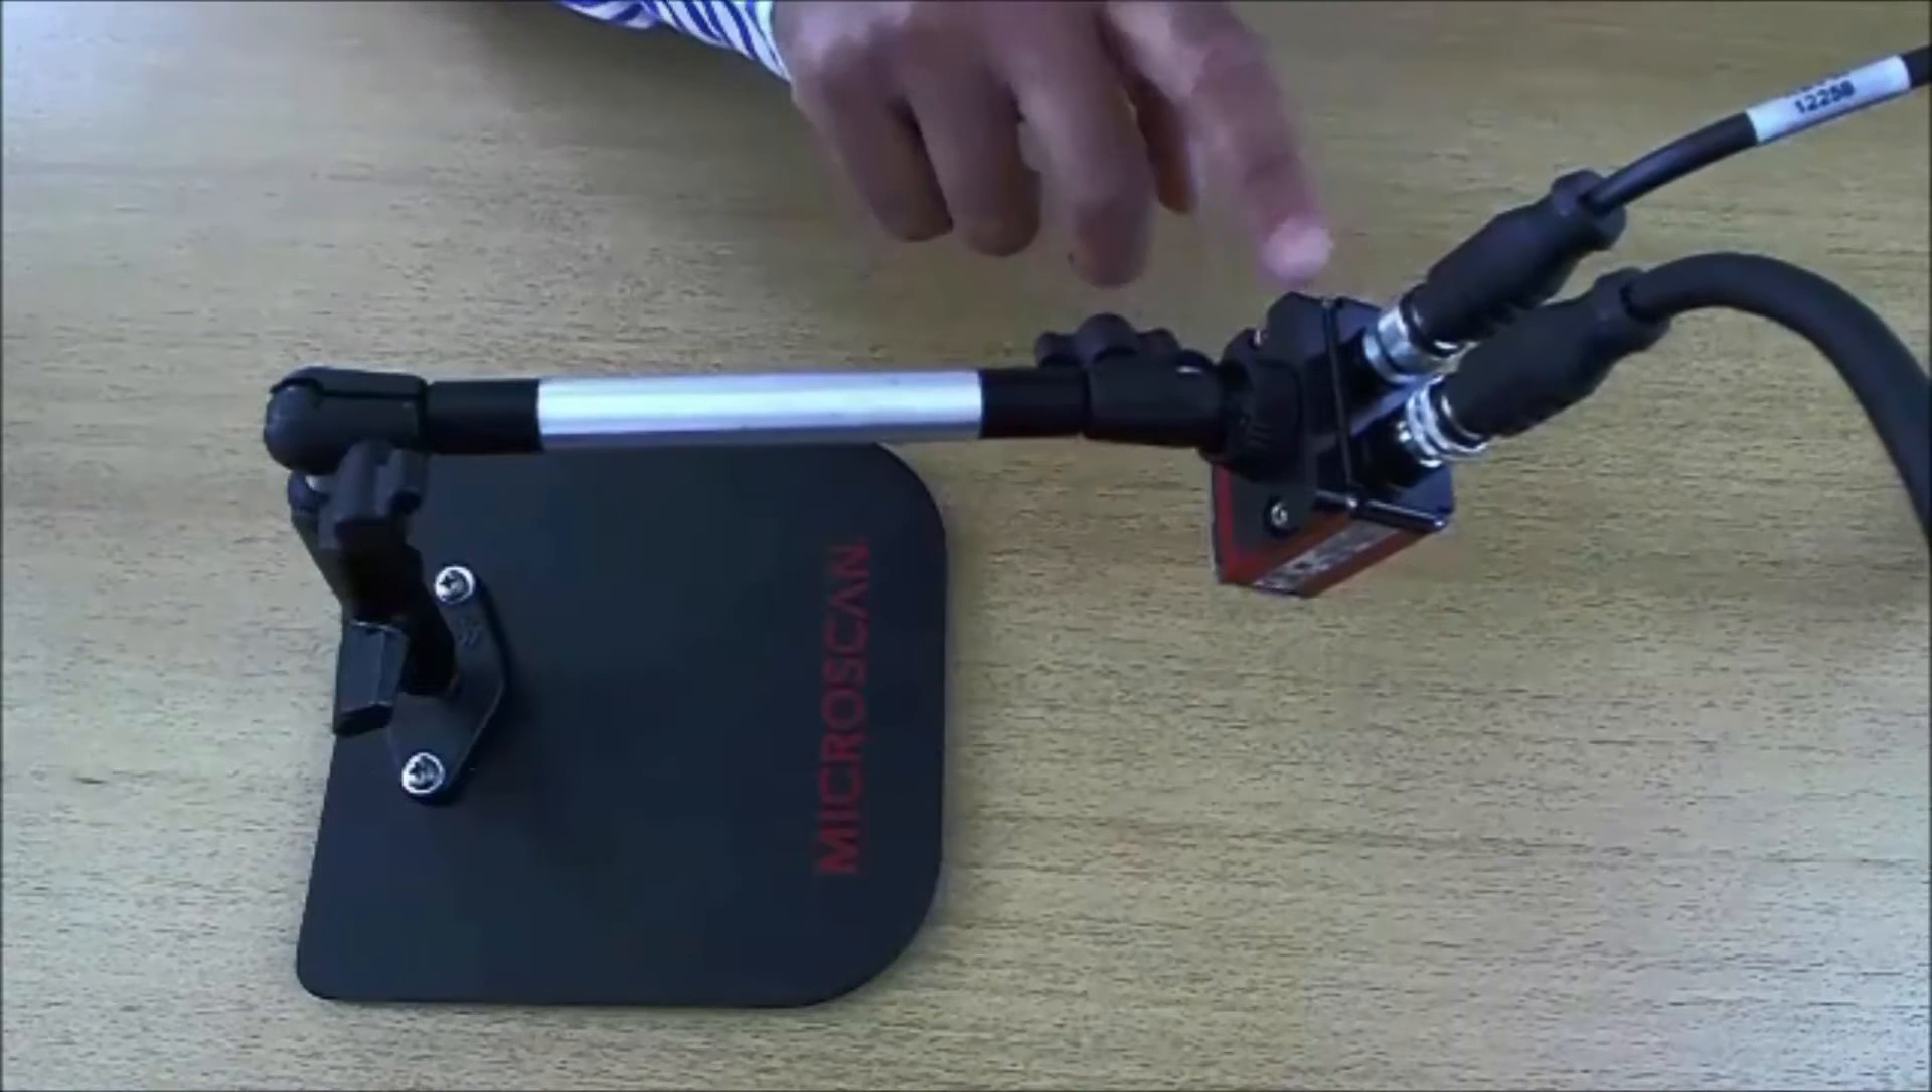Now I've installed my micro hawk device on a pedestal using a micro scan mounting bracket.